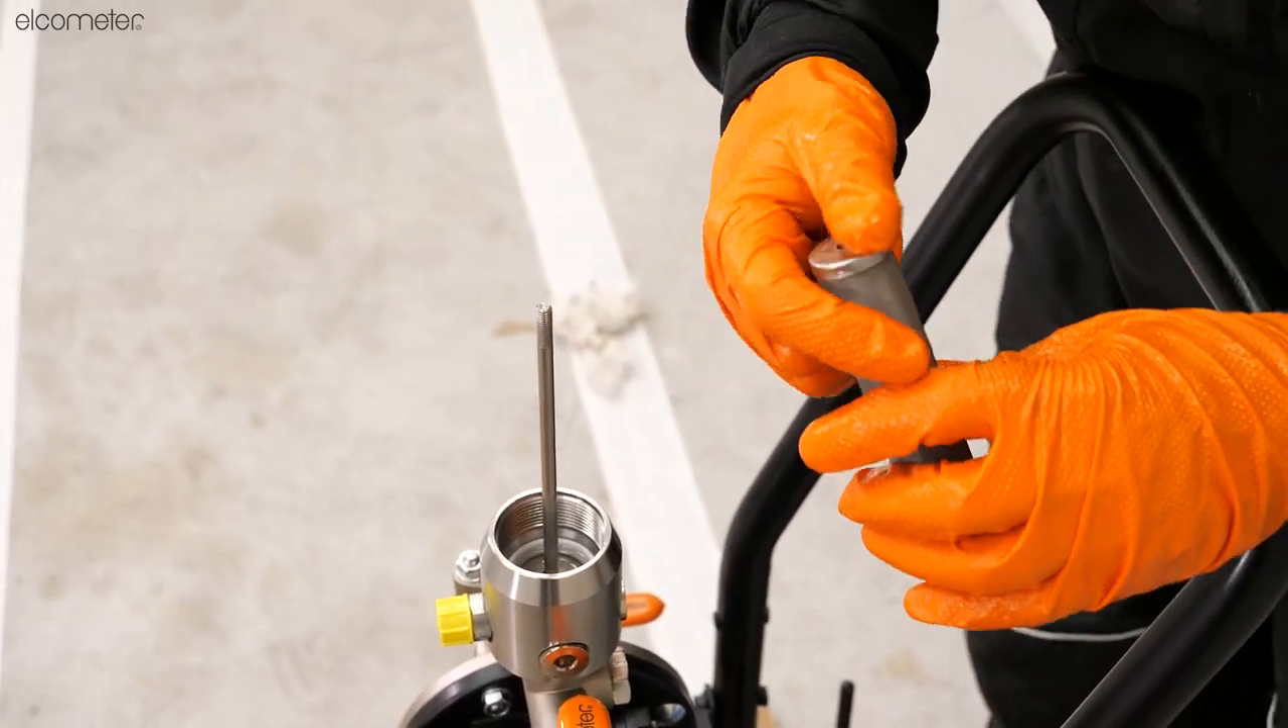The solid stem should now be exposed.